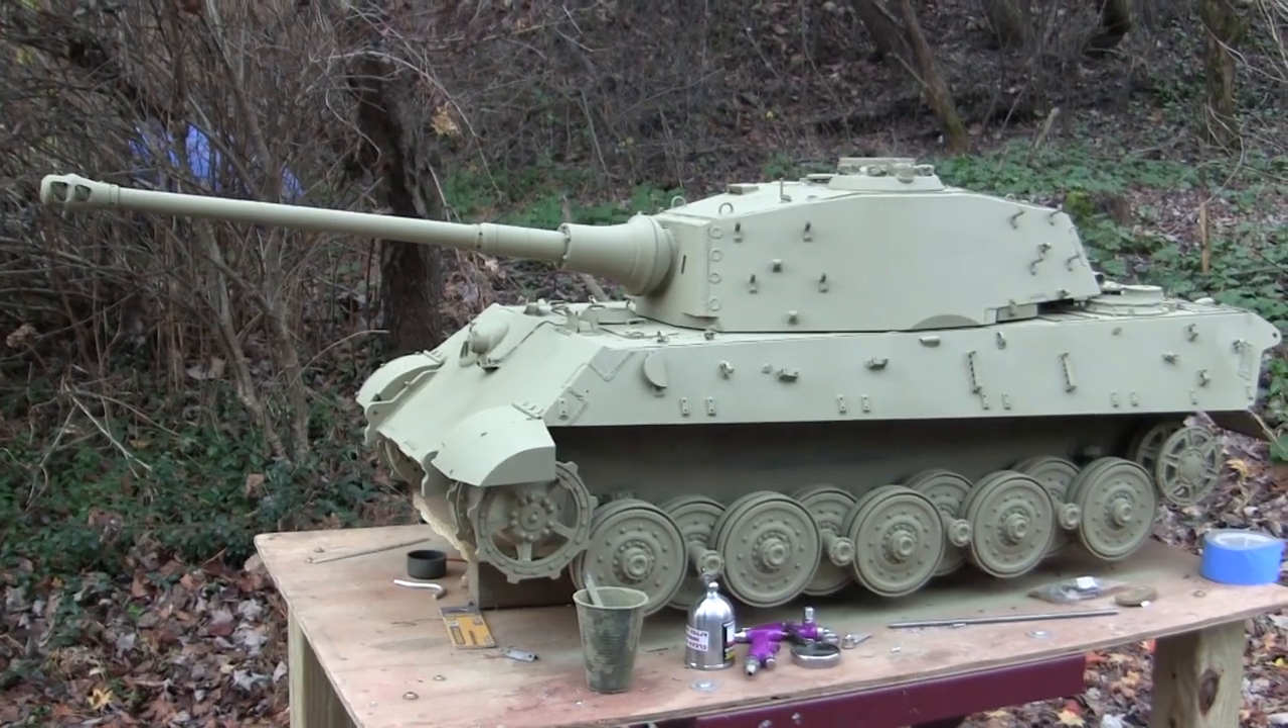I was able to plop the turret into place.